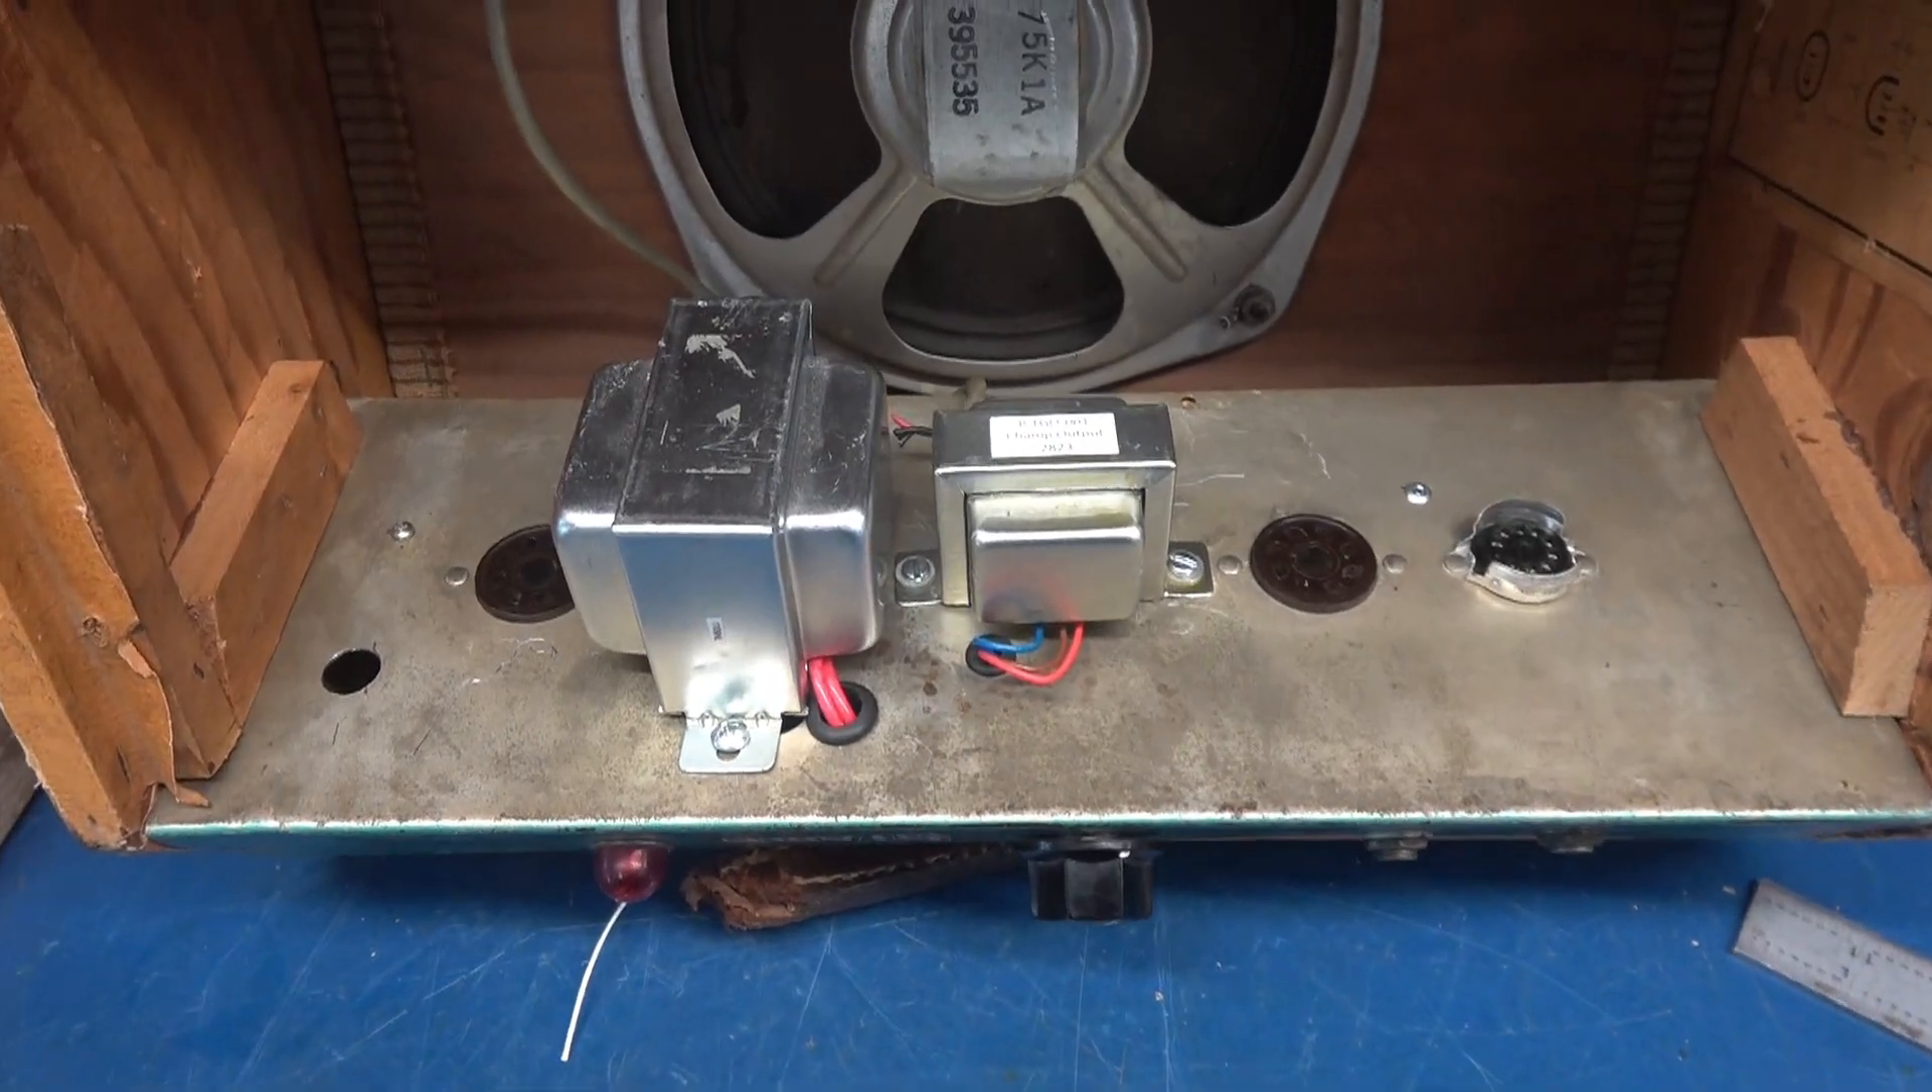I got the power transformer and the output transformer mounted. Relocated the AC in here.